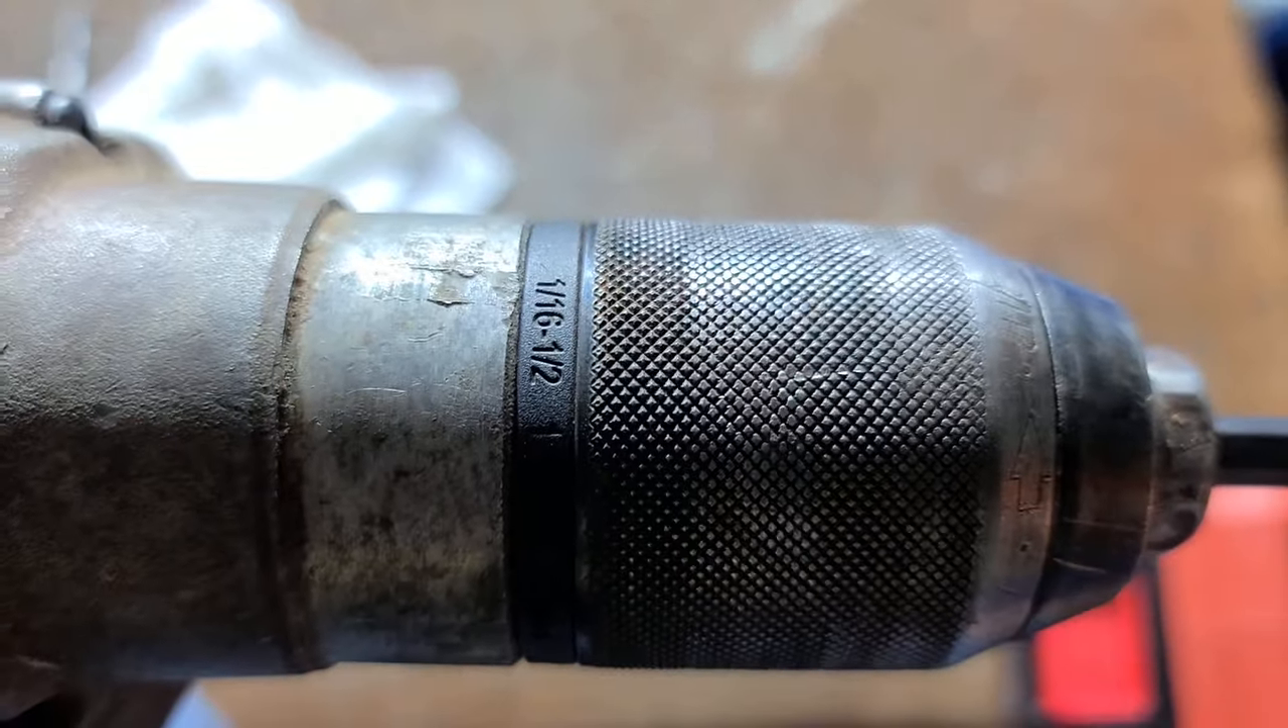We can see an issue there where just the chuck is actually technically tight but it's right up against the housing.